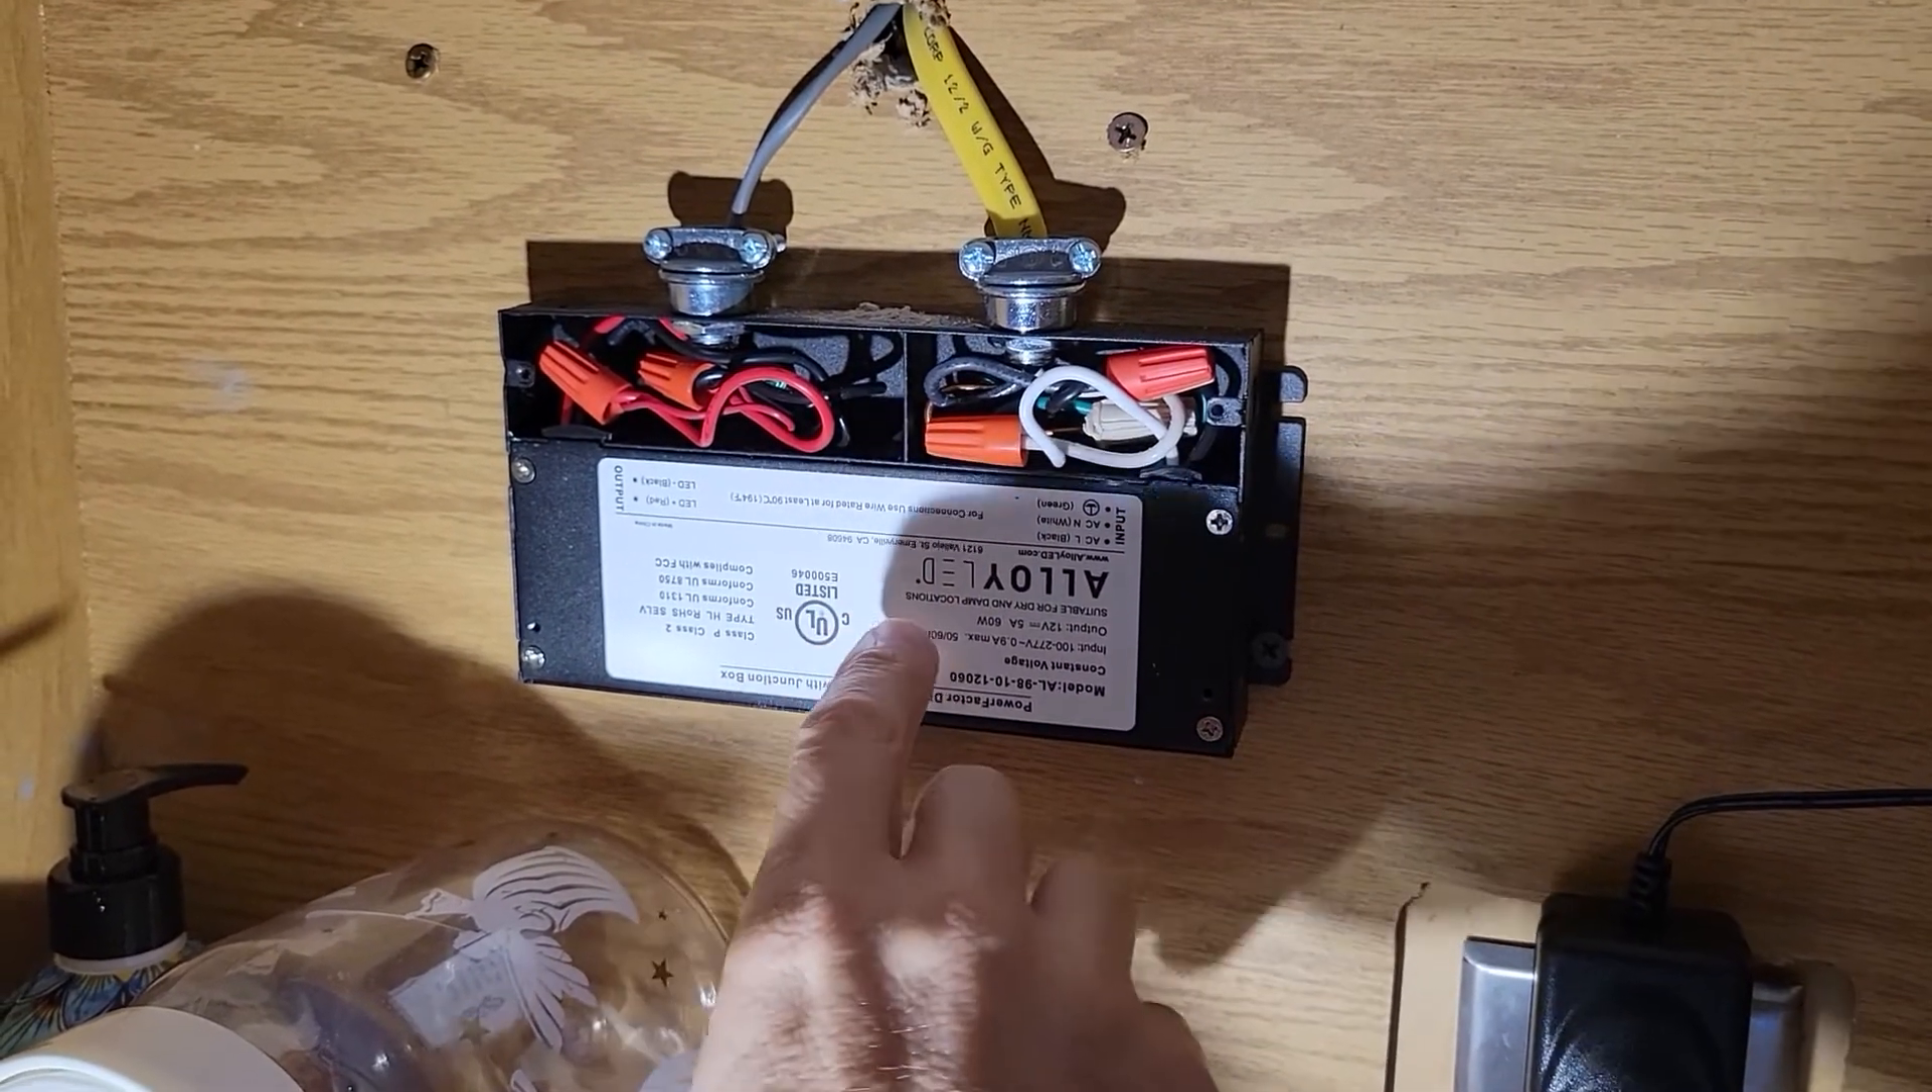And with the four screws removed, we take off the lid, and we see there's another panel here.